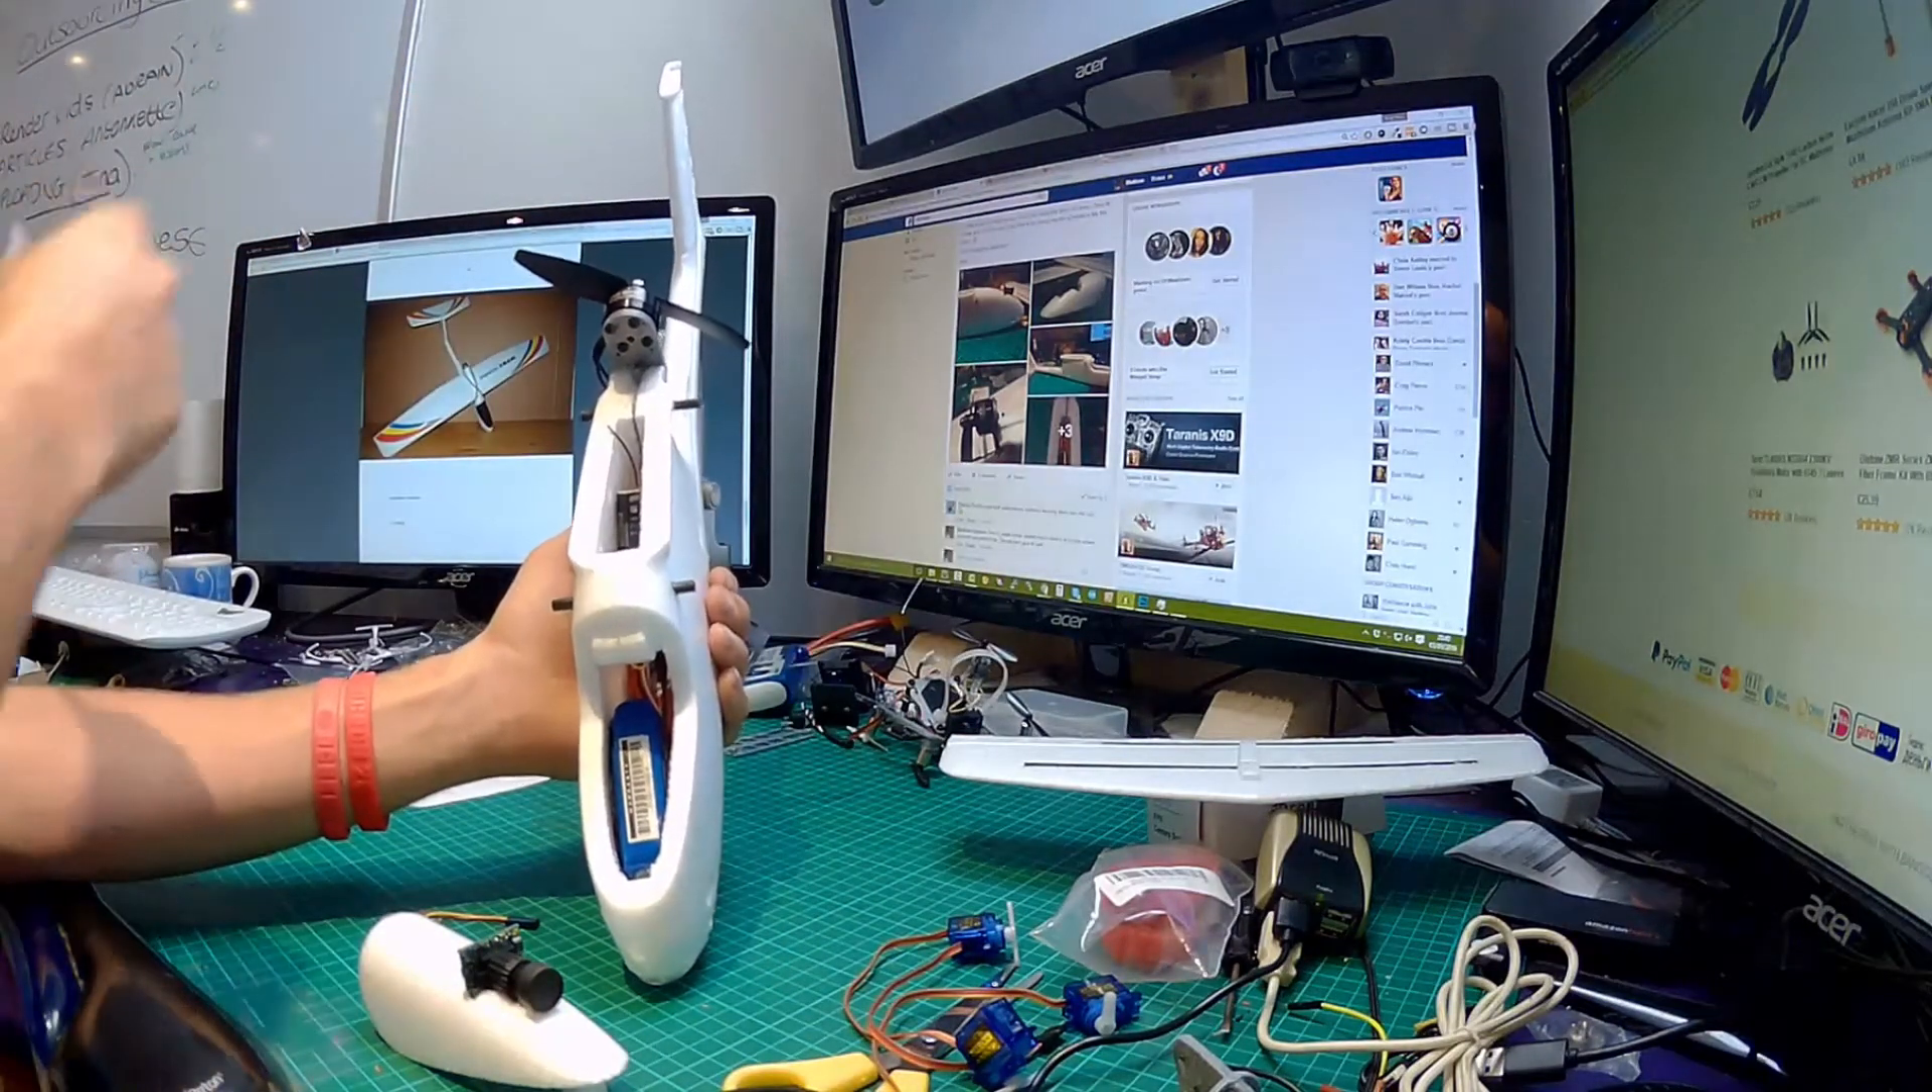I haven't put the servos in the wings yet I haven't even put the wings on the top uh yet.